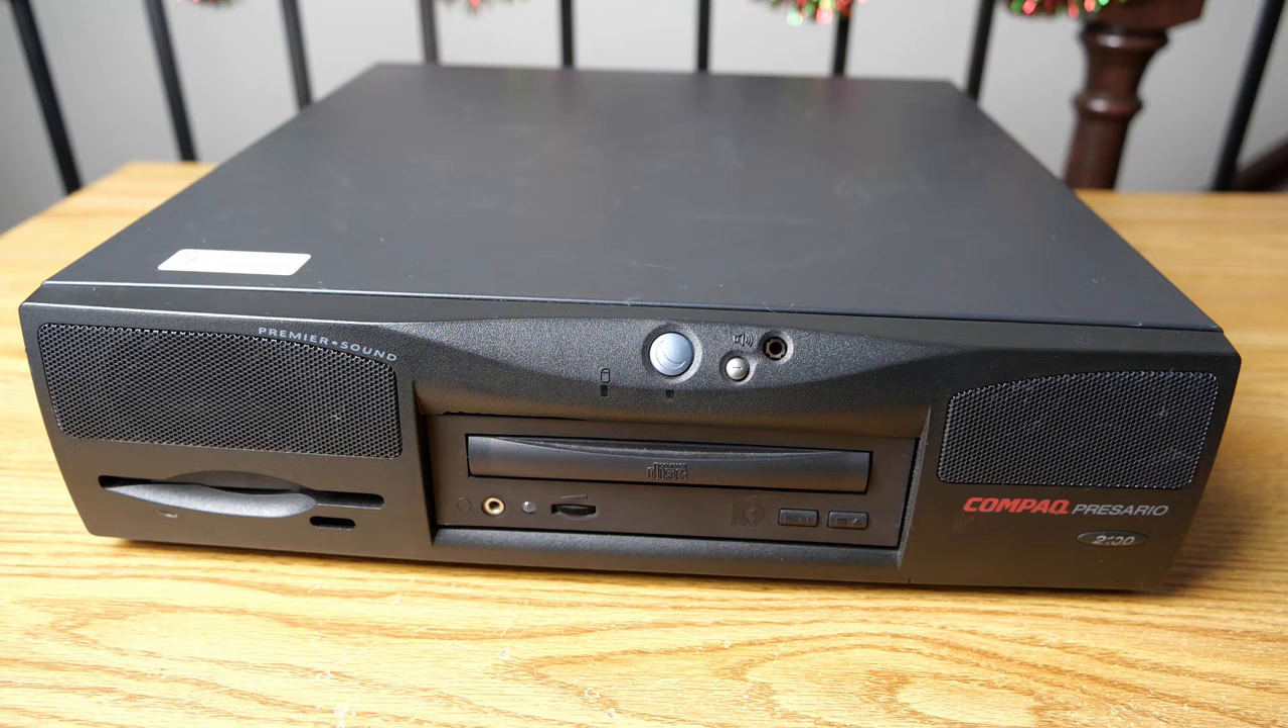Then, I put the CD -ROM in place and was able to secure the front of the machine to the rest of the system.